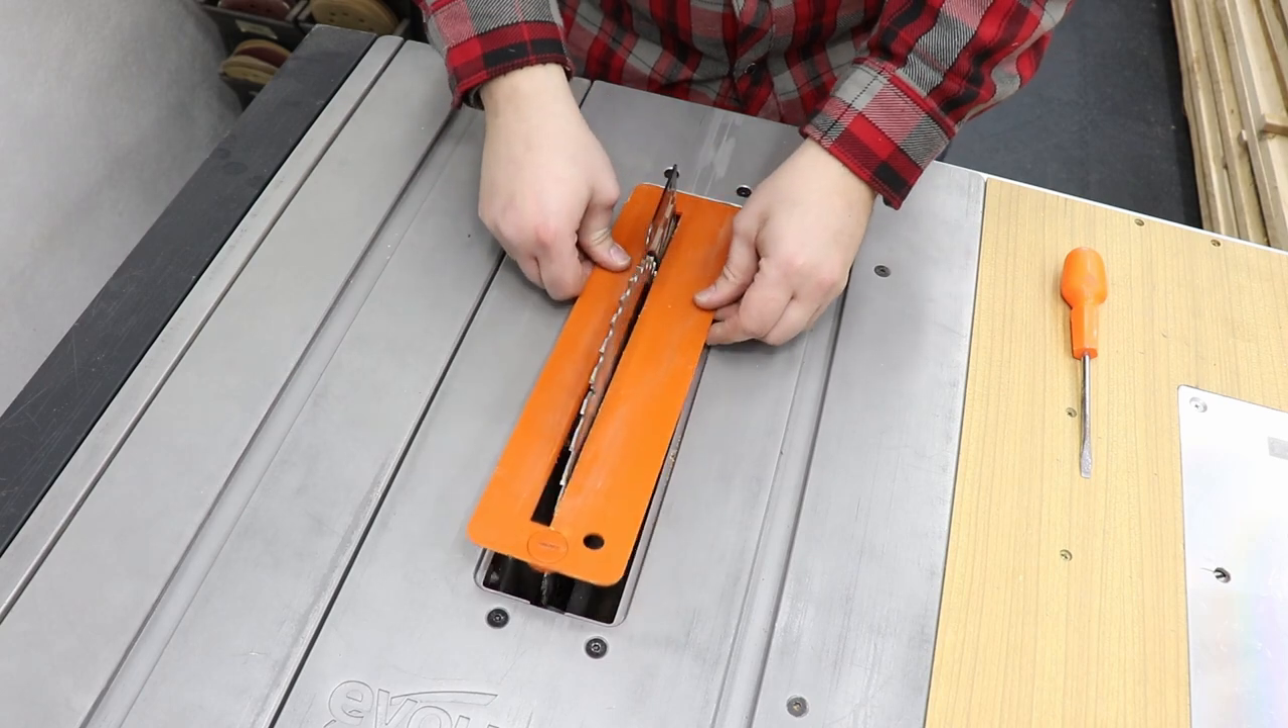And with the blade back on, we need to put back the clearance plate.